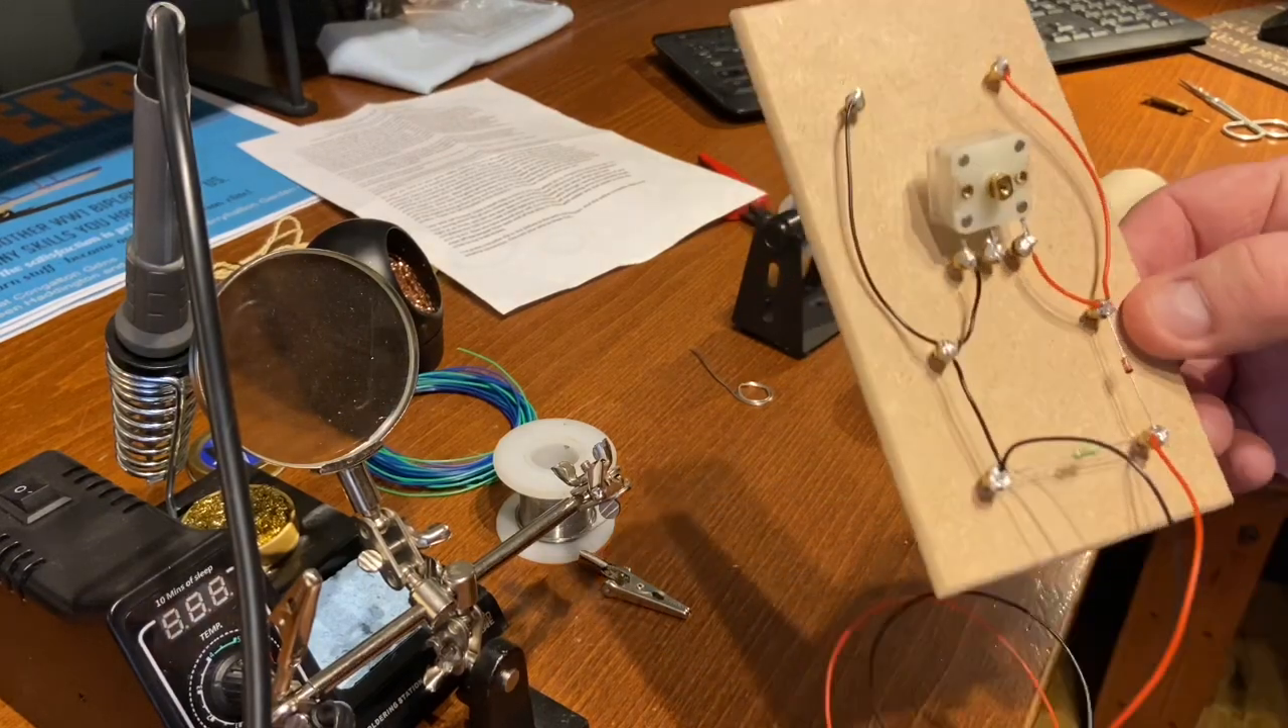So that's the soldering and the wiring finished and i've added another couple of wires here that will be for the headphones or for the earpiece.